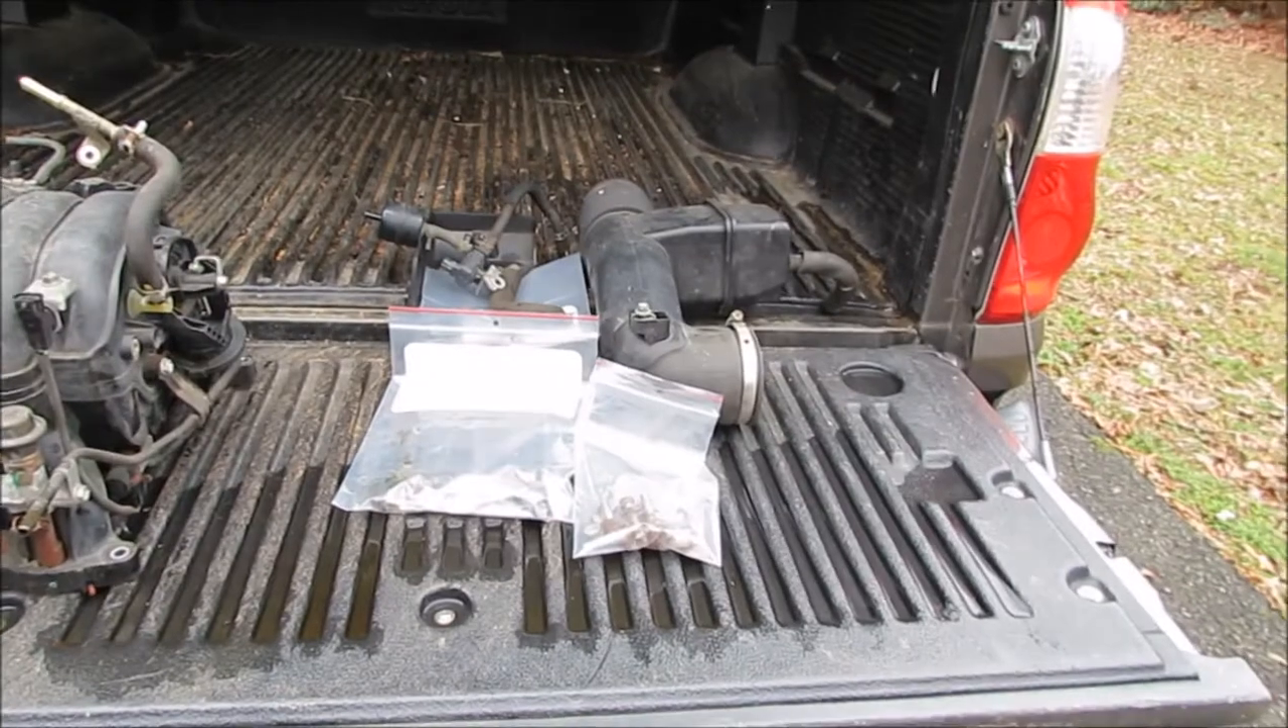Also here's some of the other items that I've removed there's that intake duct of course.